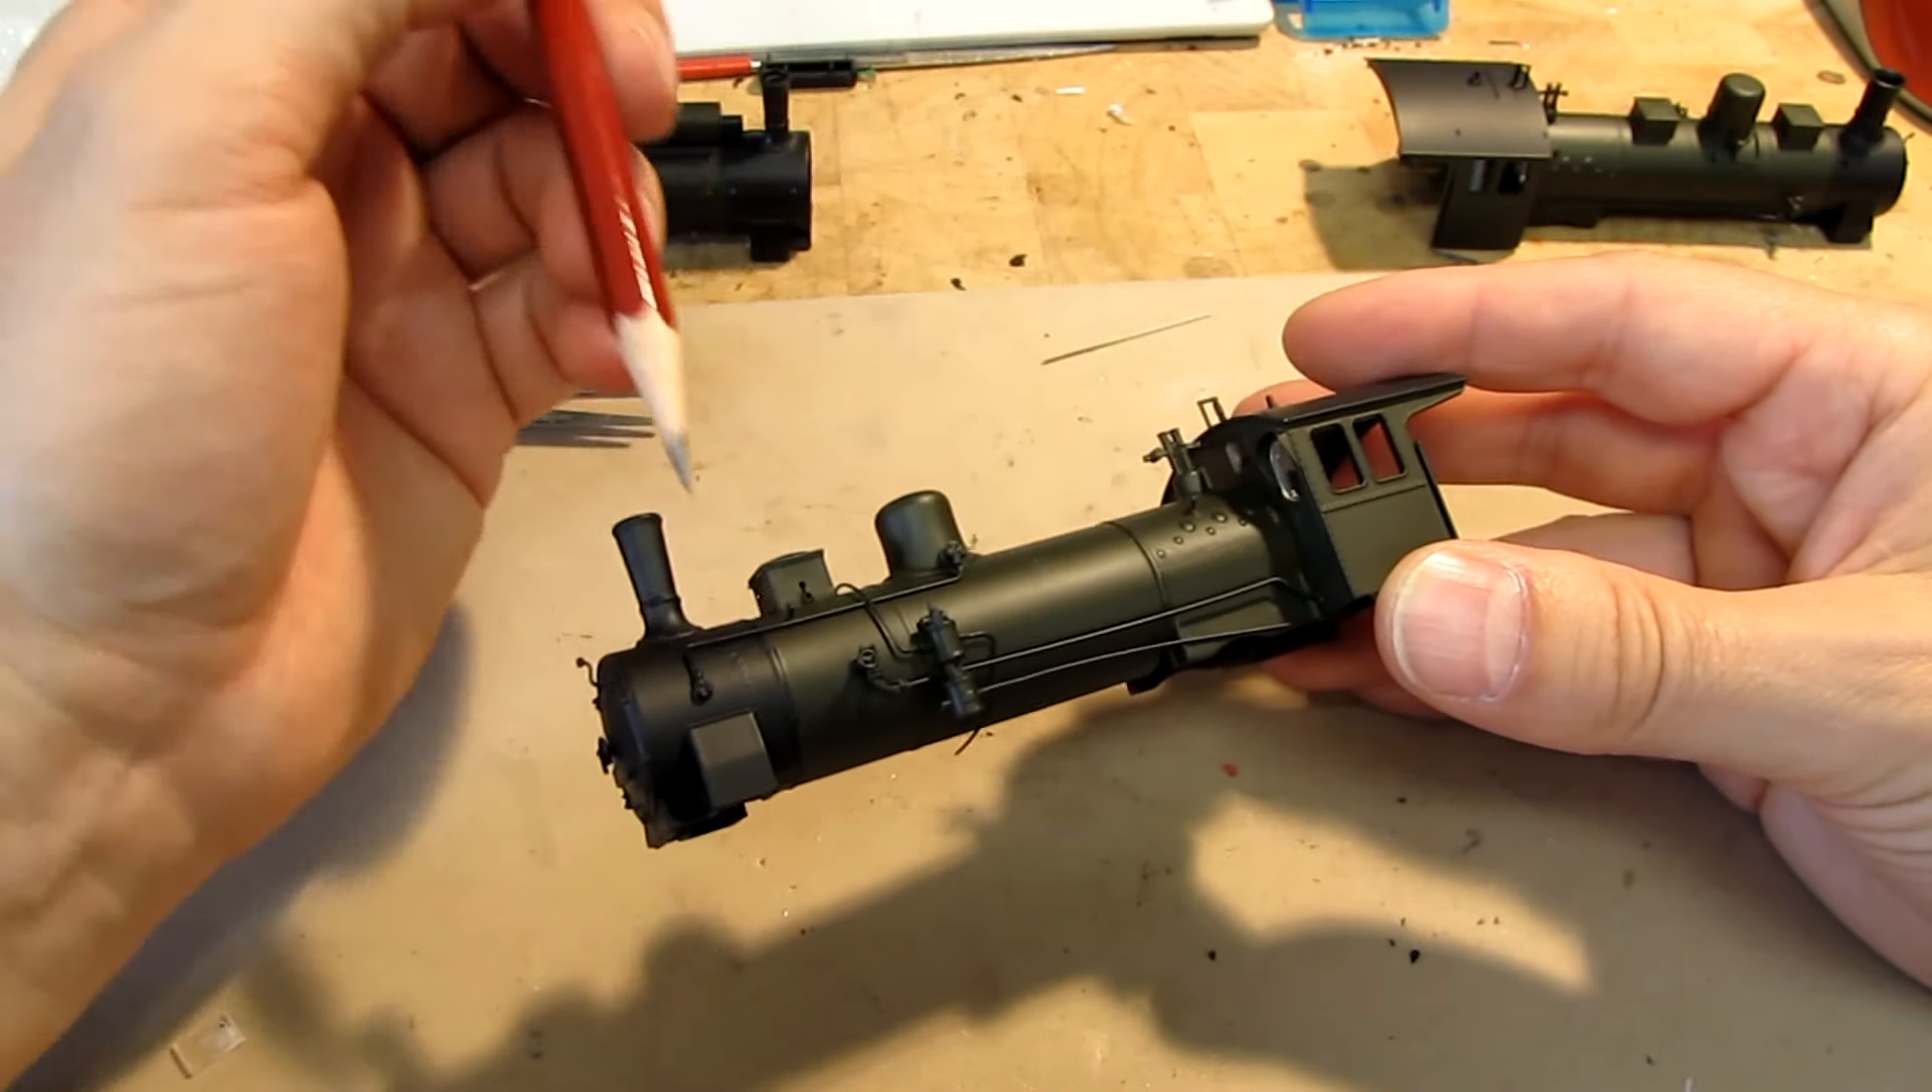Jetzt sind die Führerstände drauf. Die Fenster sind schon zum Teil drin.